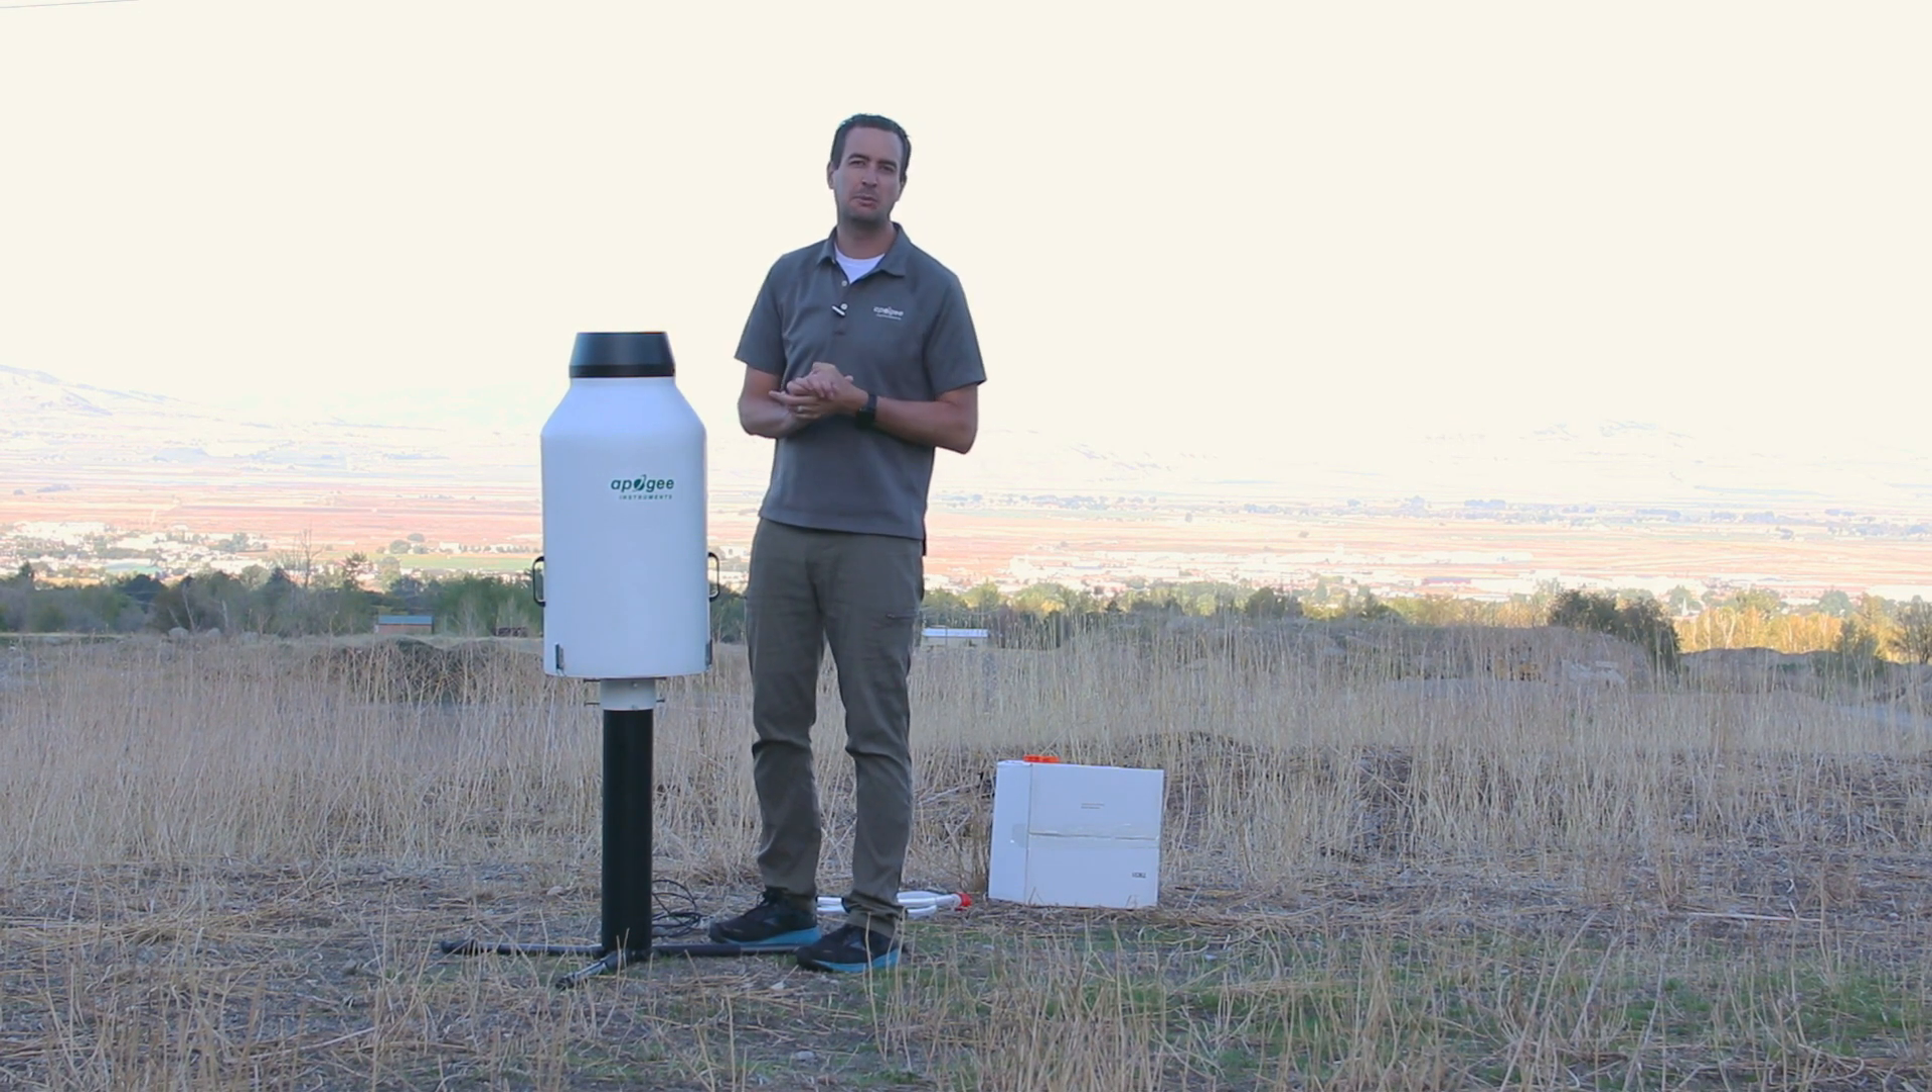With the outside housing back on, you're ready for another year's worth of precipitation monitoring.